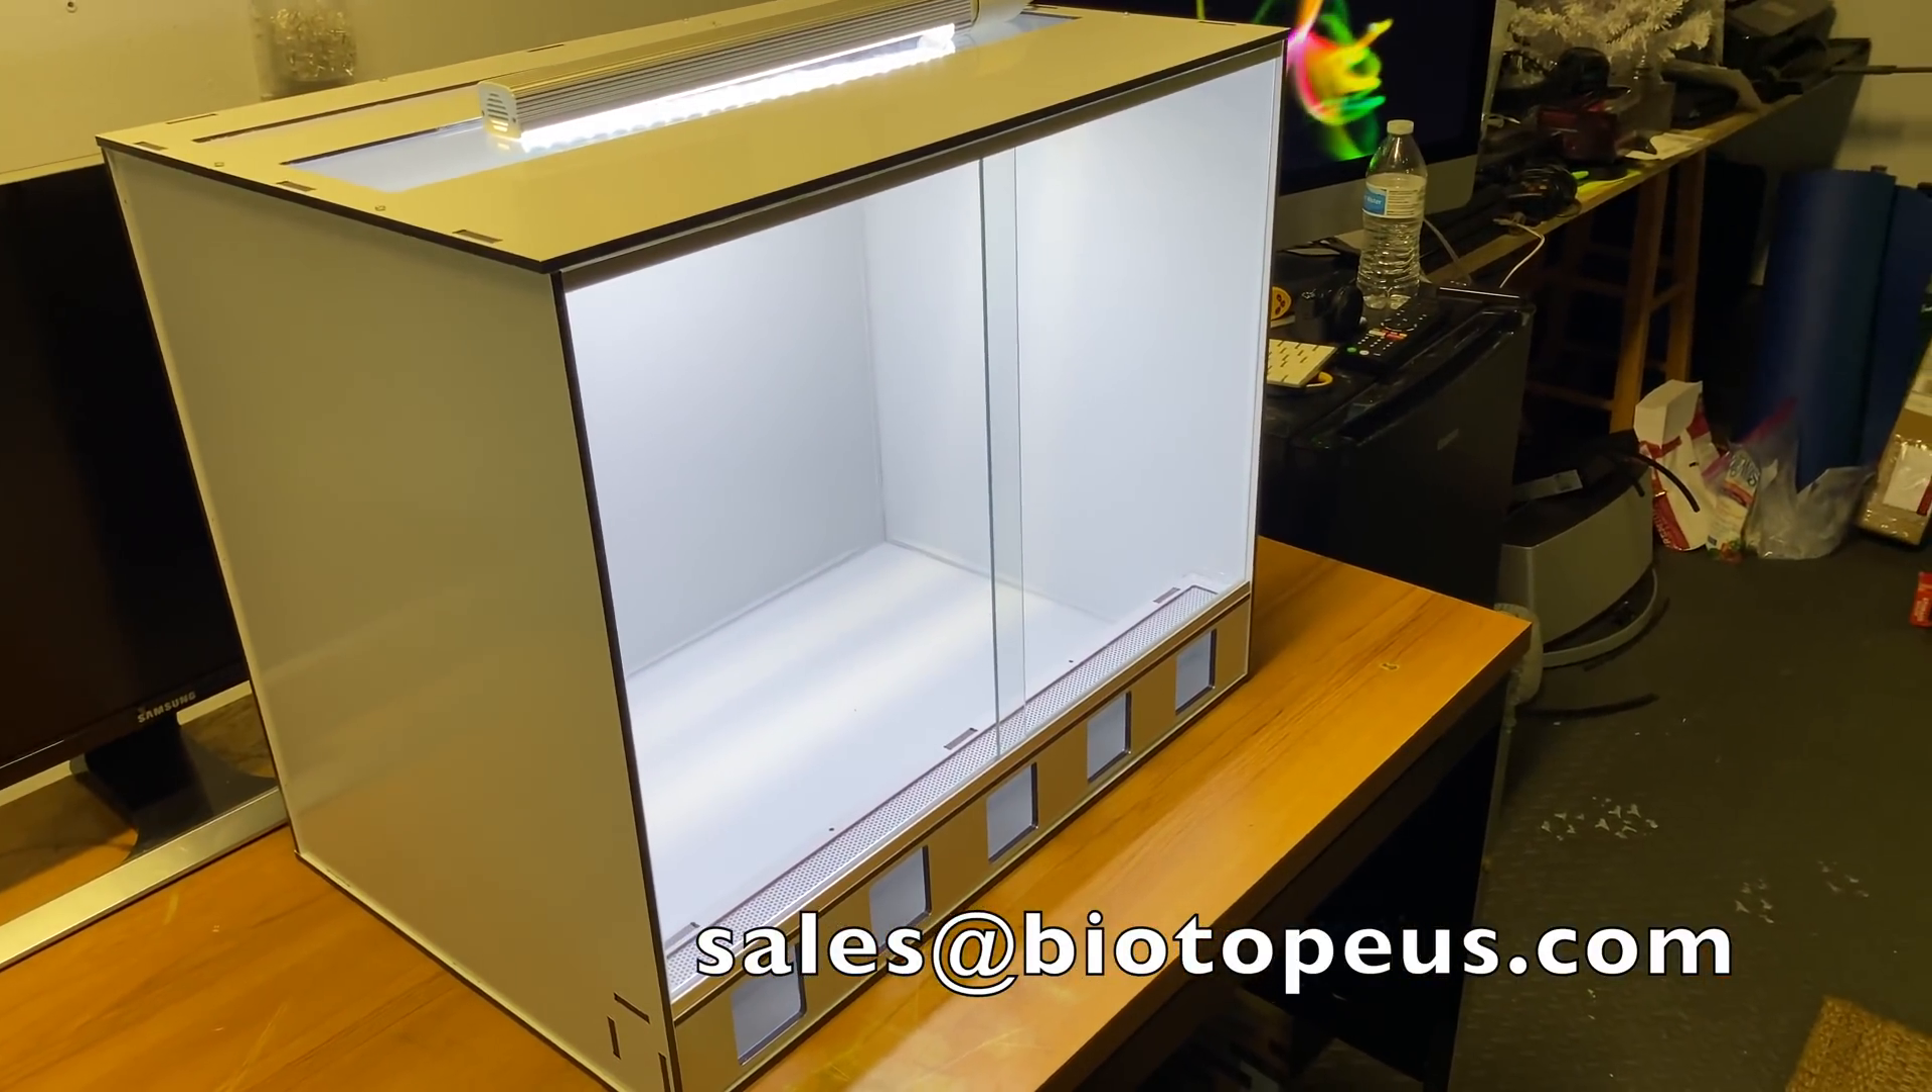All right guys and here you can see the tank is uh fully assembled um which we're gonna show you how to do that in the video.